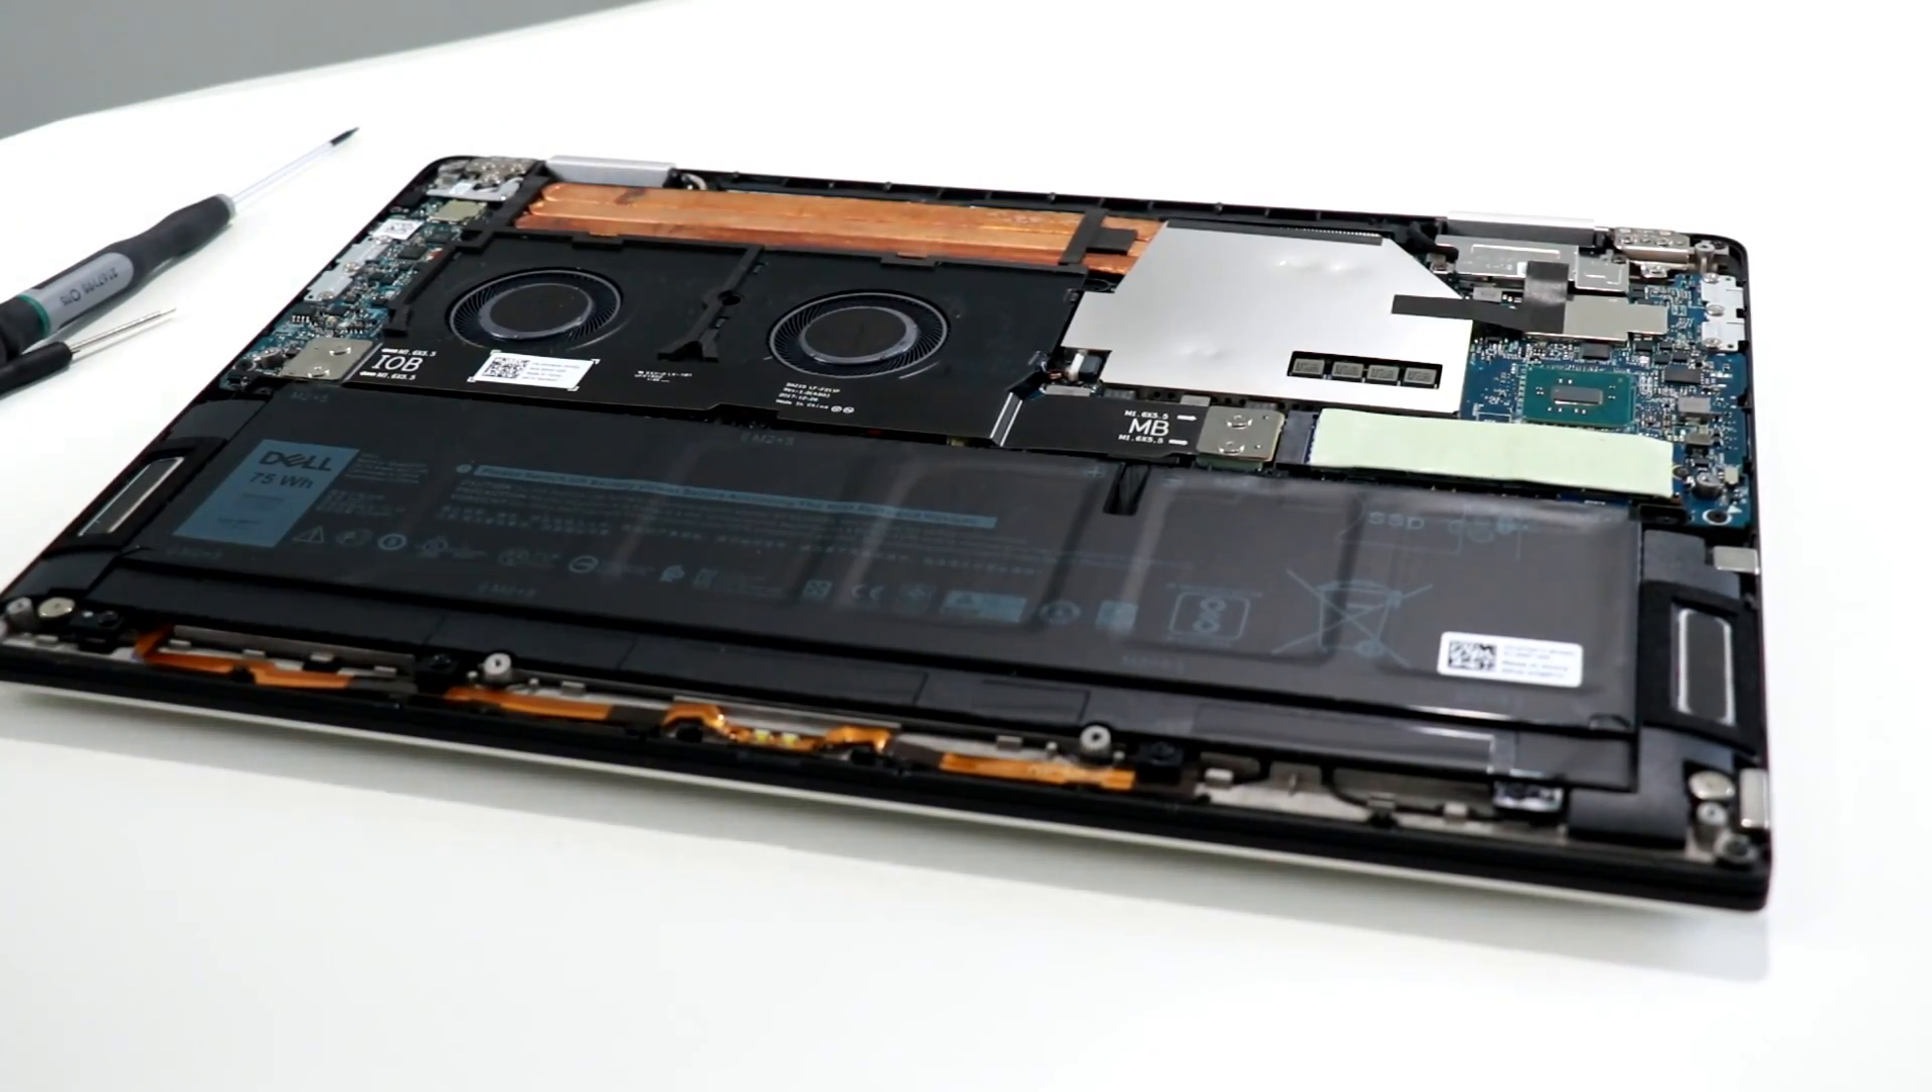Voila we are inside the dell xps 15 2-in -1.